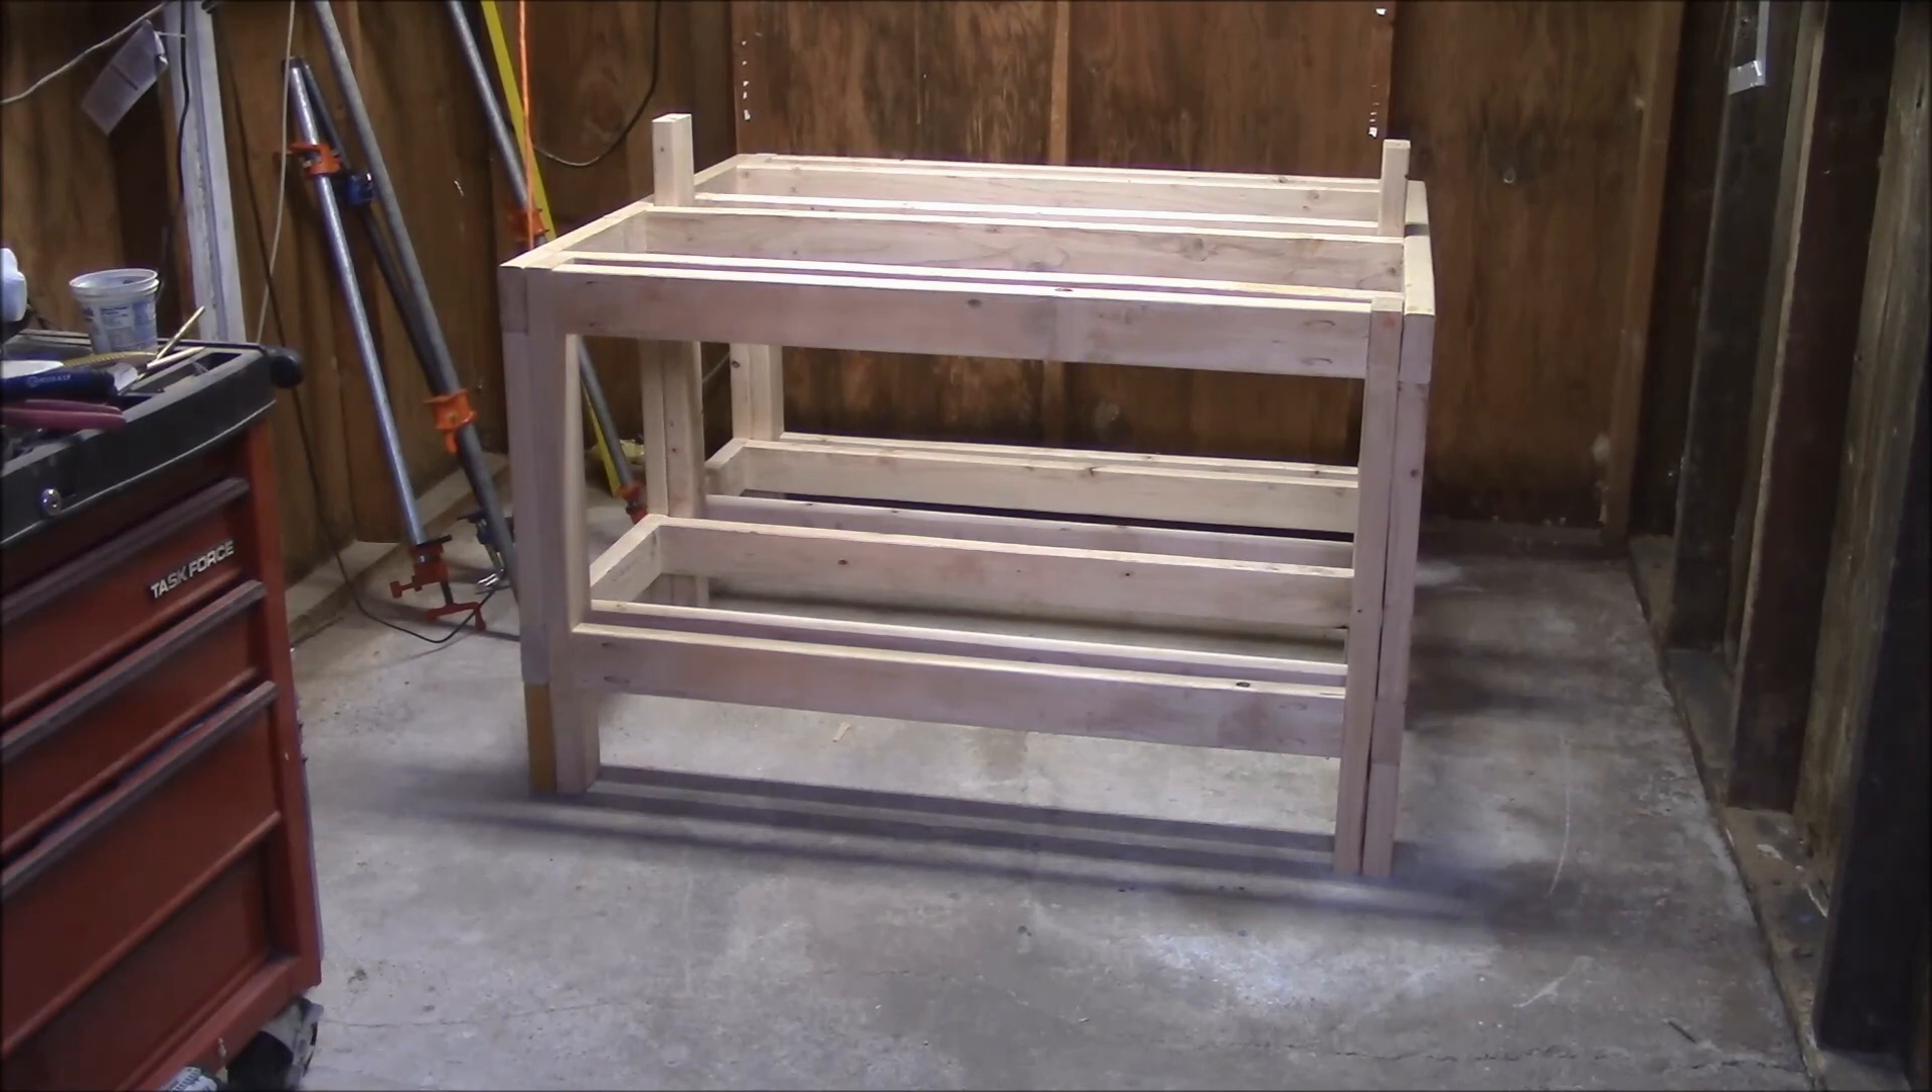Now, I have not got the shelves or the shelf backs put in yet... ...but that'll come at a later time.